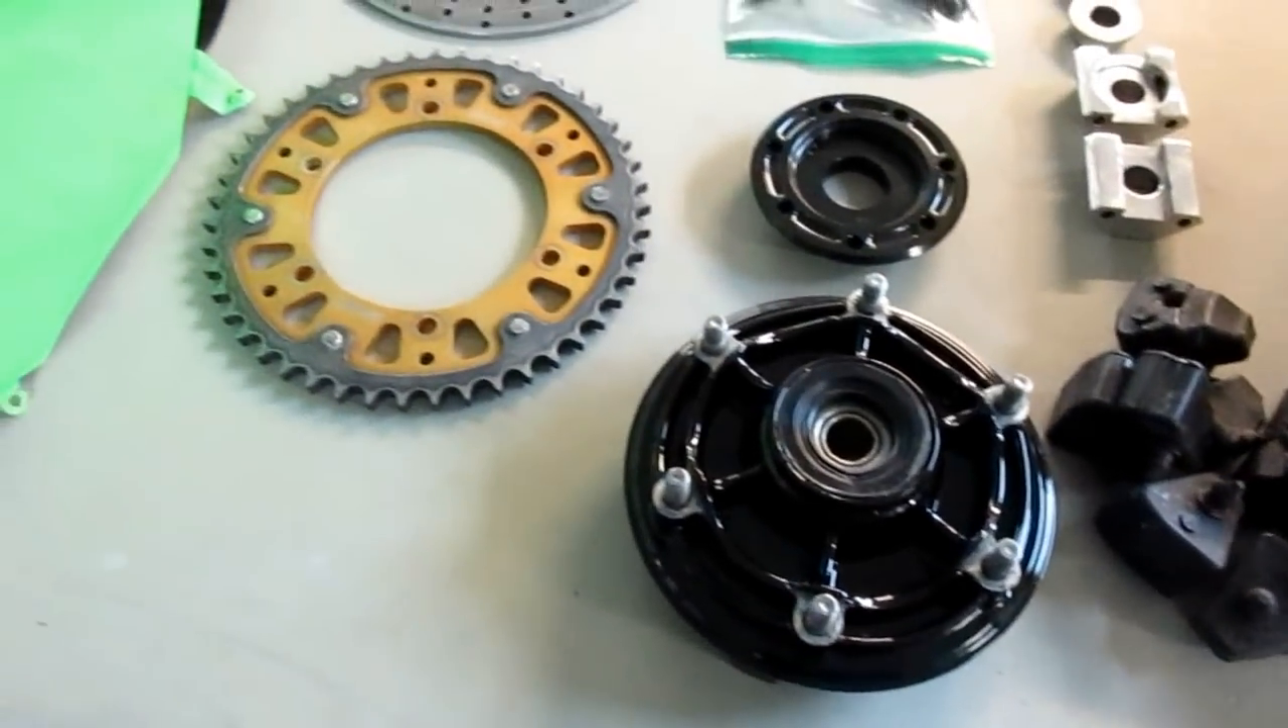Now we still have to finish up Glenn's tank when he has some time available and we've got the little parts of the uh the rear wheel to assemble here.